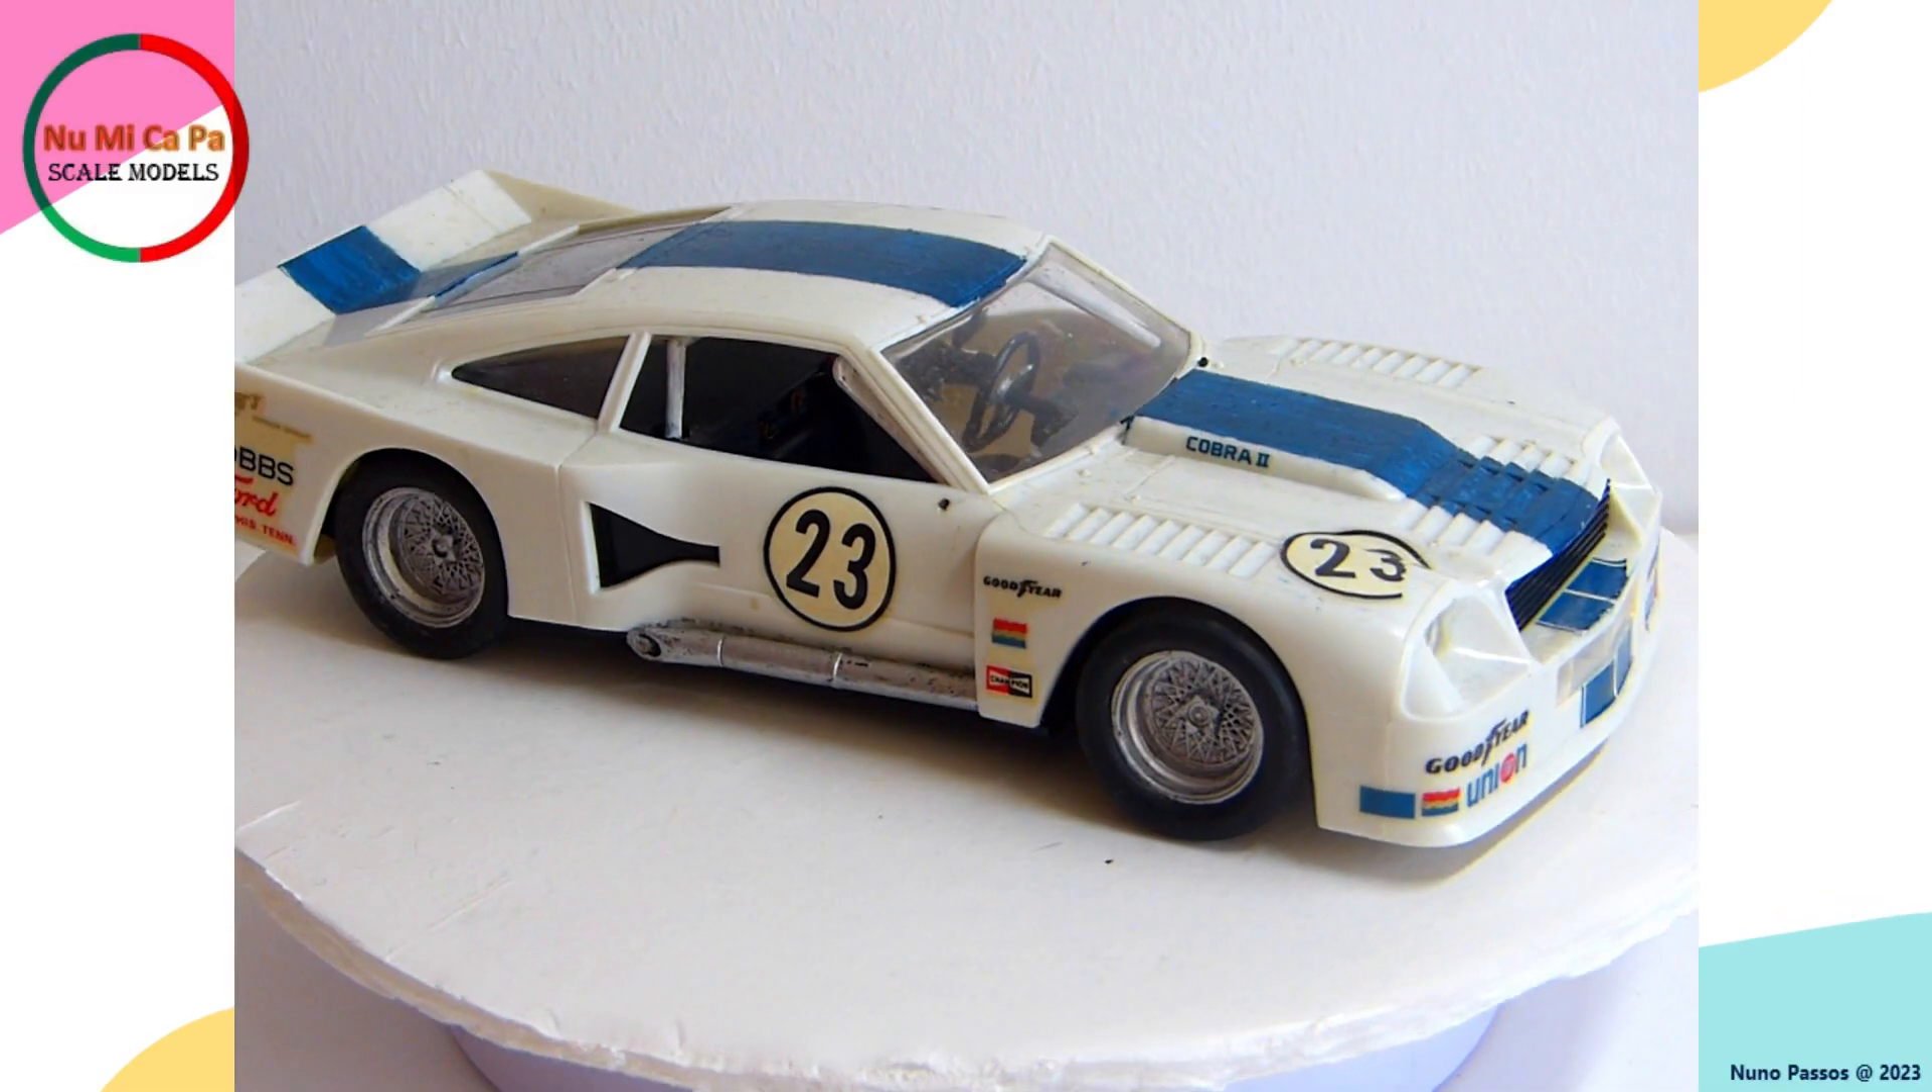After proceeding with the final assemblies, I snapped the body to the chassis, and this project is done.